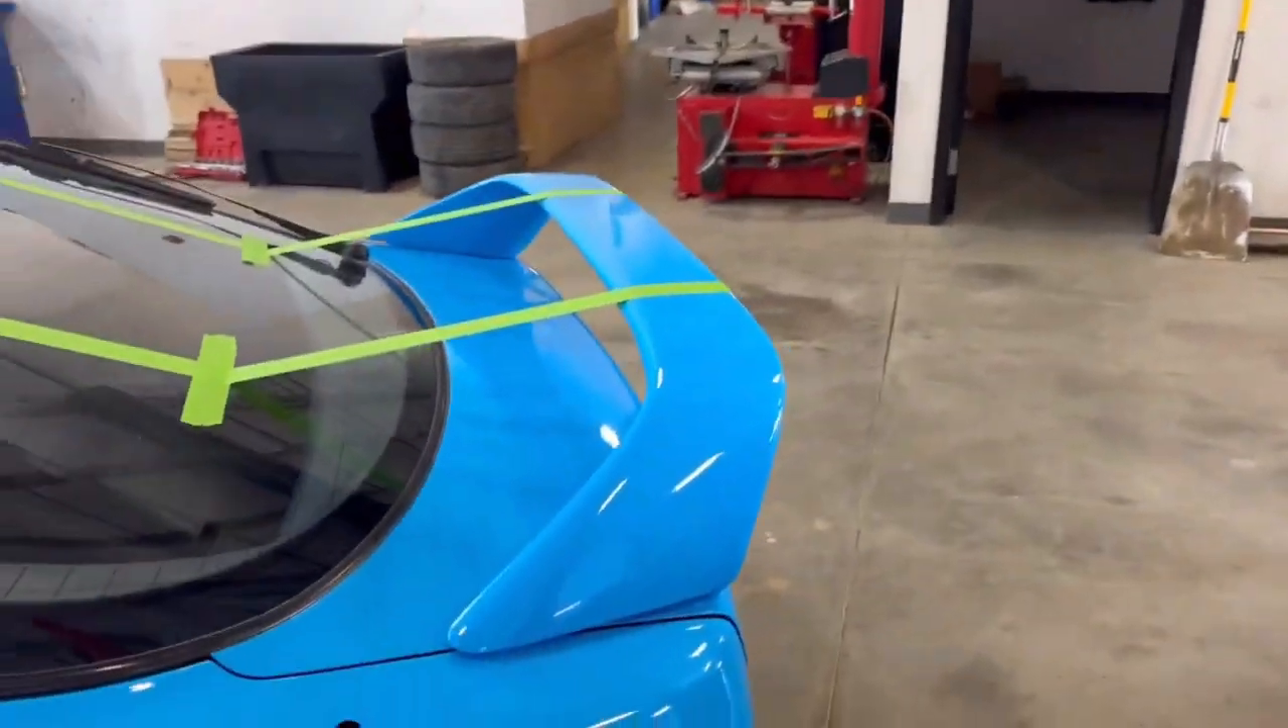Serge has installed the spoiler.